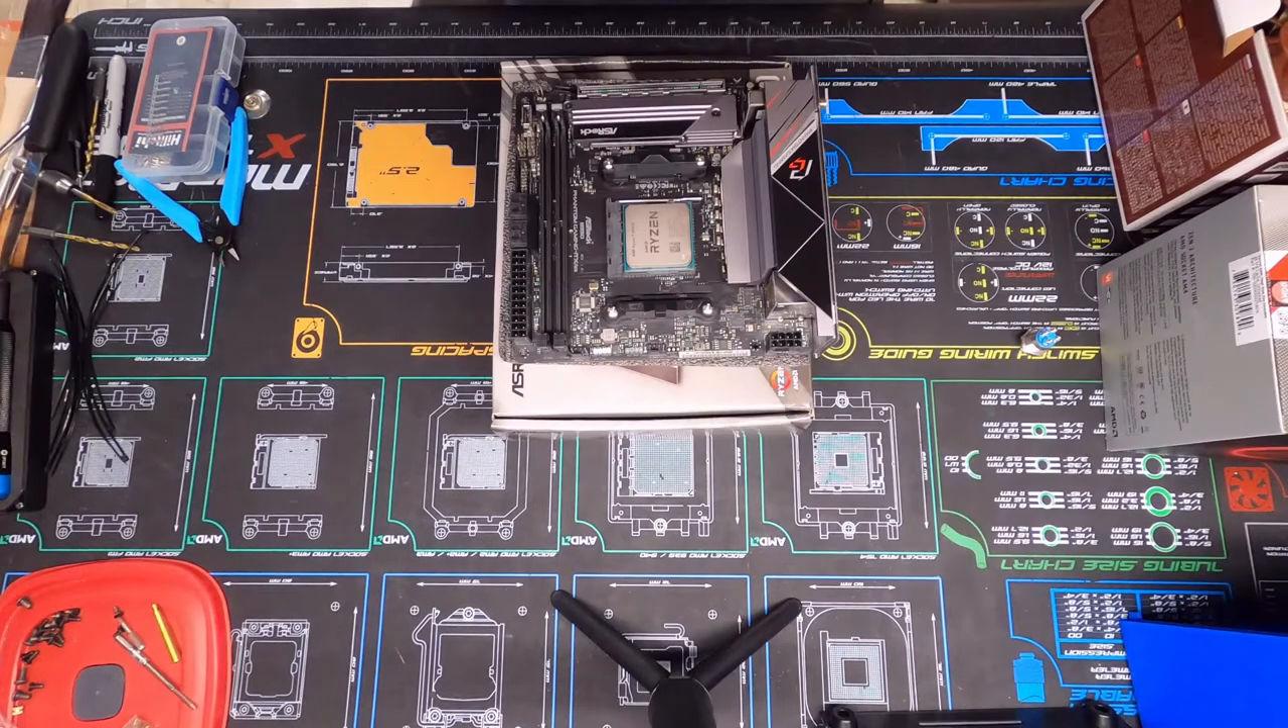Okay guys I got the CPU put in here real quick.